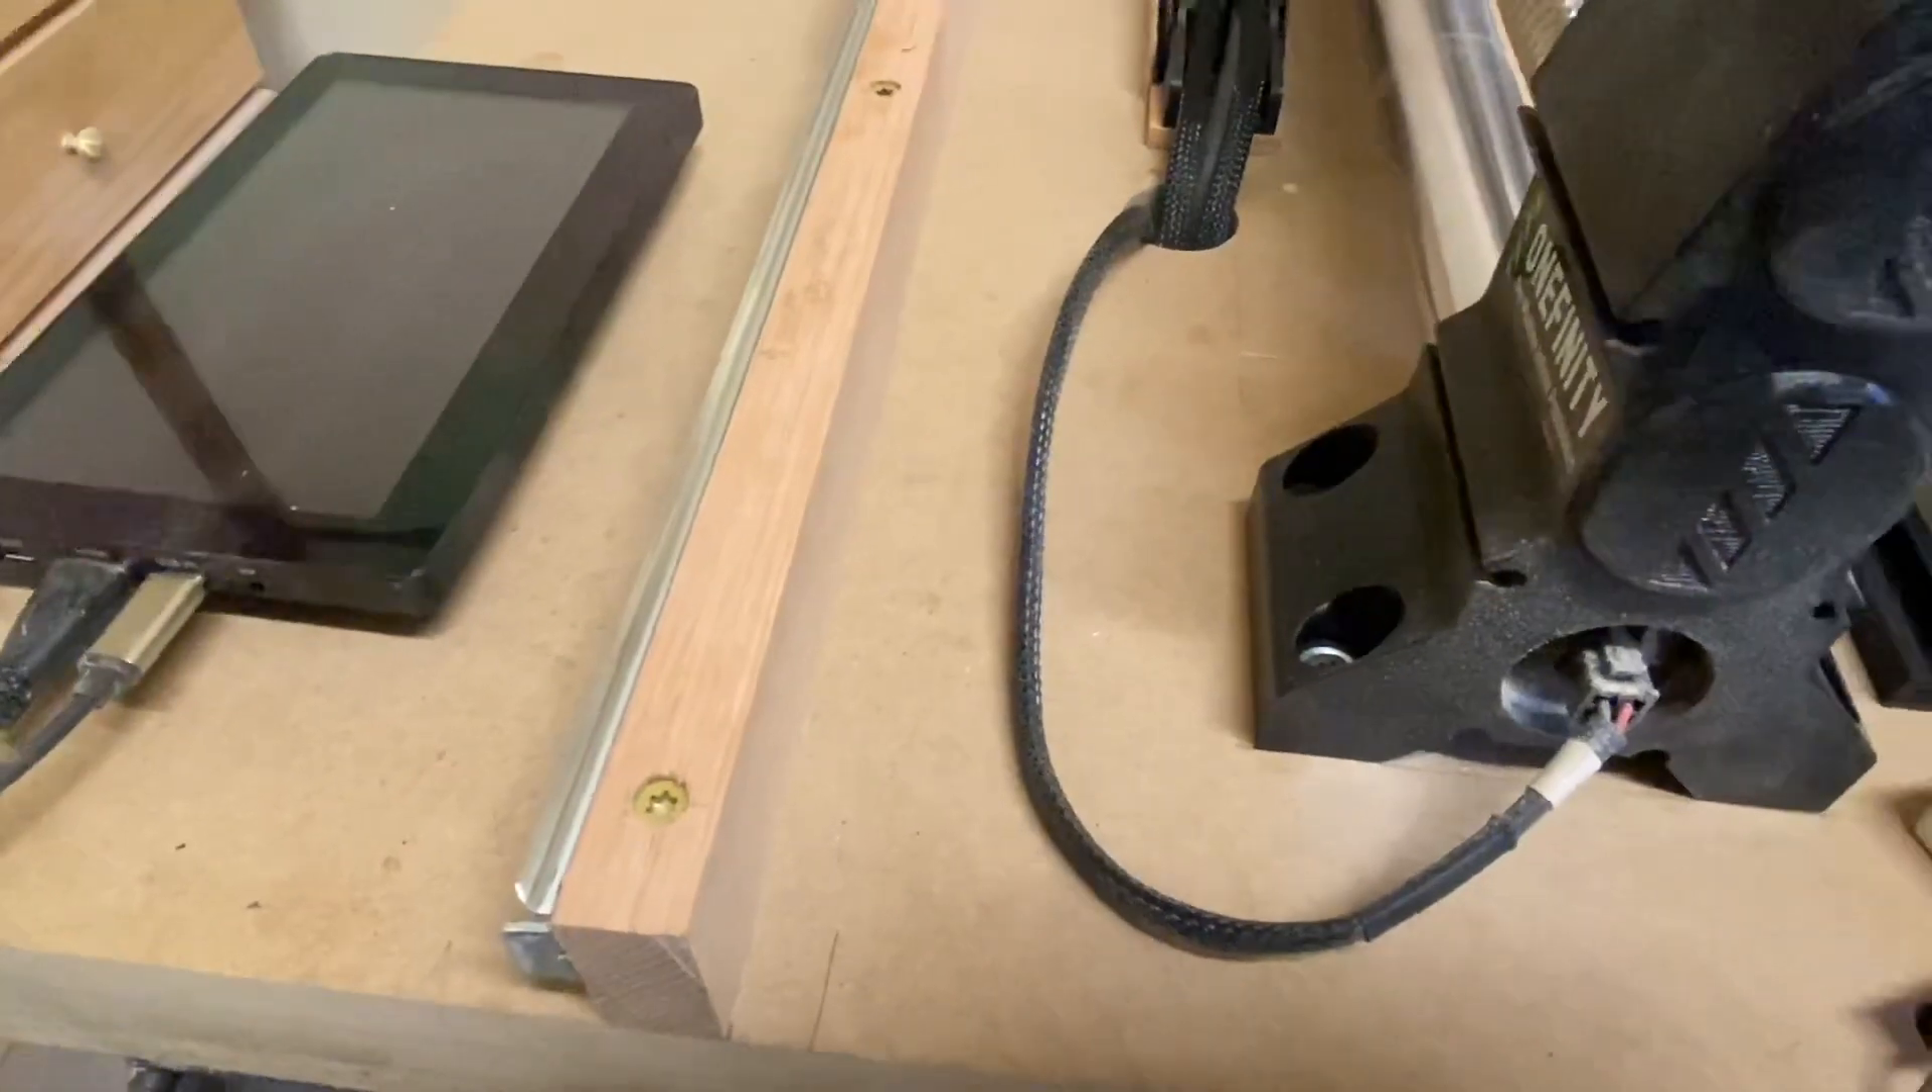So what I did is I mounted a piece of 1x2 oak to my table and you can see right there that it's just mounted directly to my table.